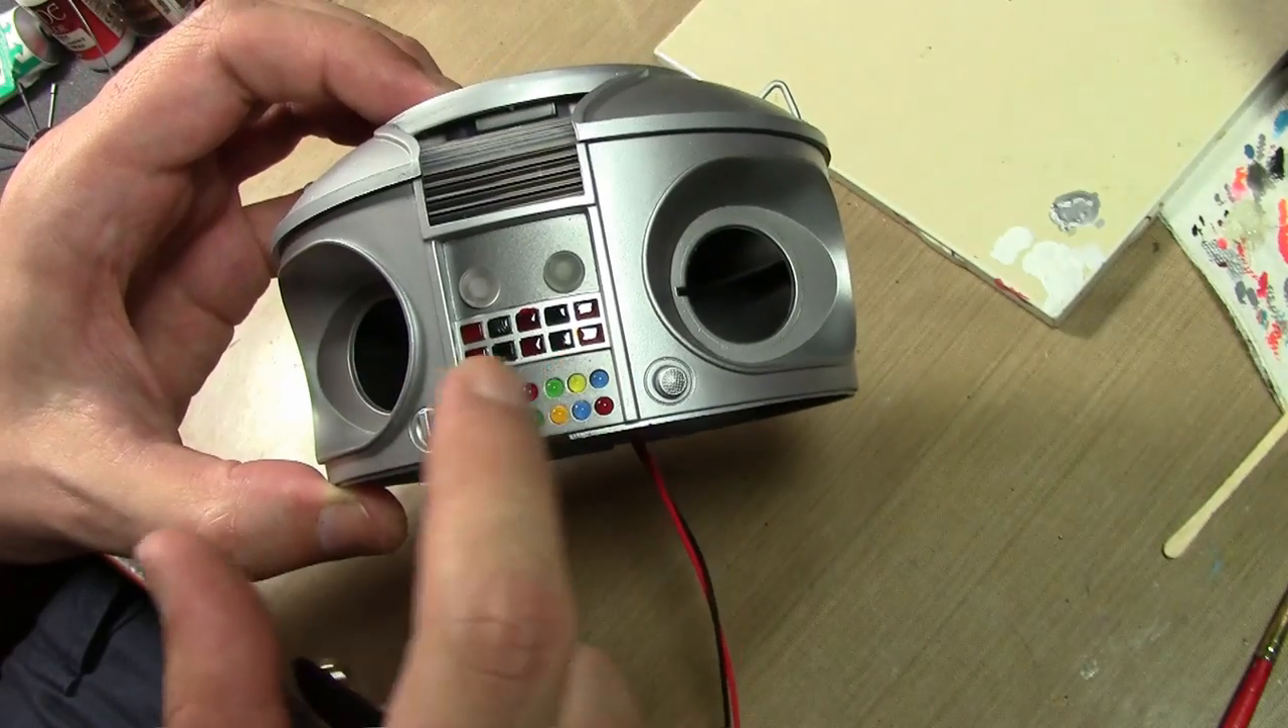But we have the main hull the torso of the robot pretty well assembled here.